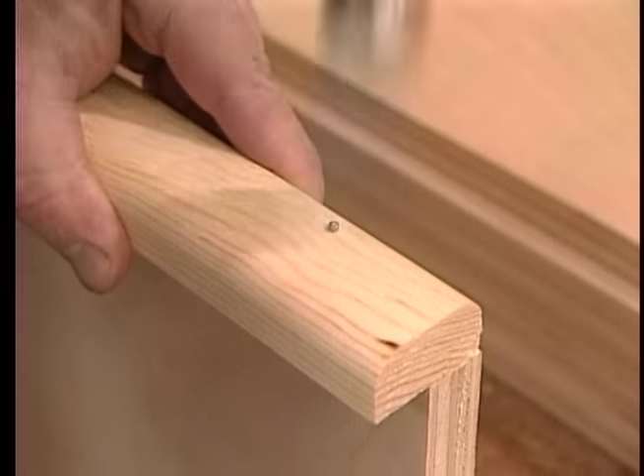A little bit of glue, my milled front piece, put on with some four-penny finish nails, and that's all there is to making shelves.